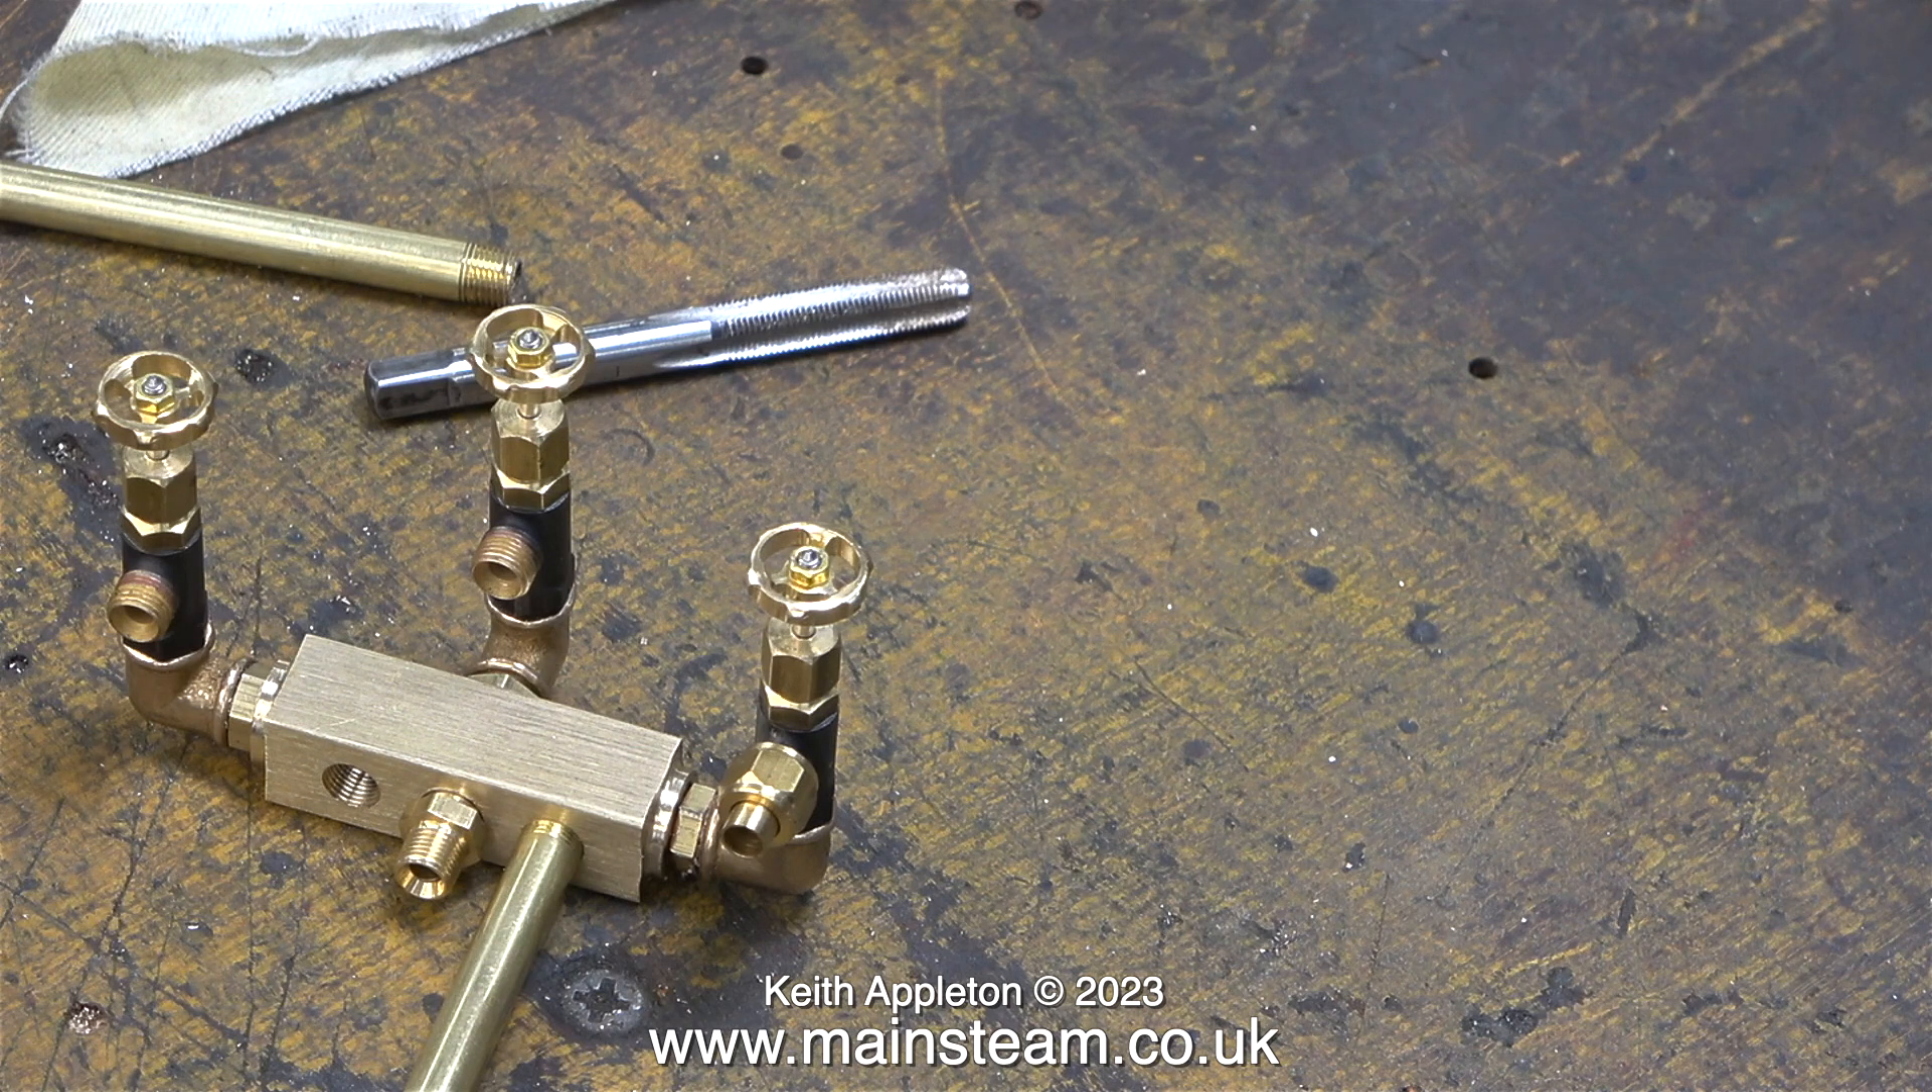This clip shows the manifold with all three taps fitted and I really do like this style.